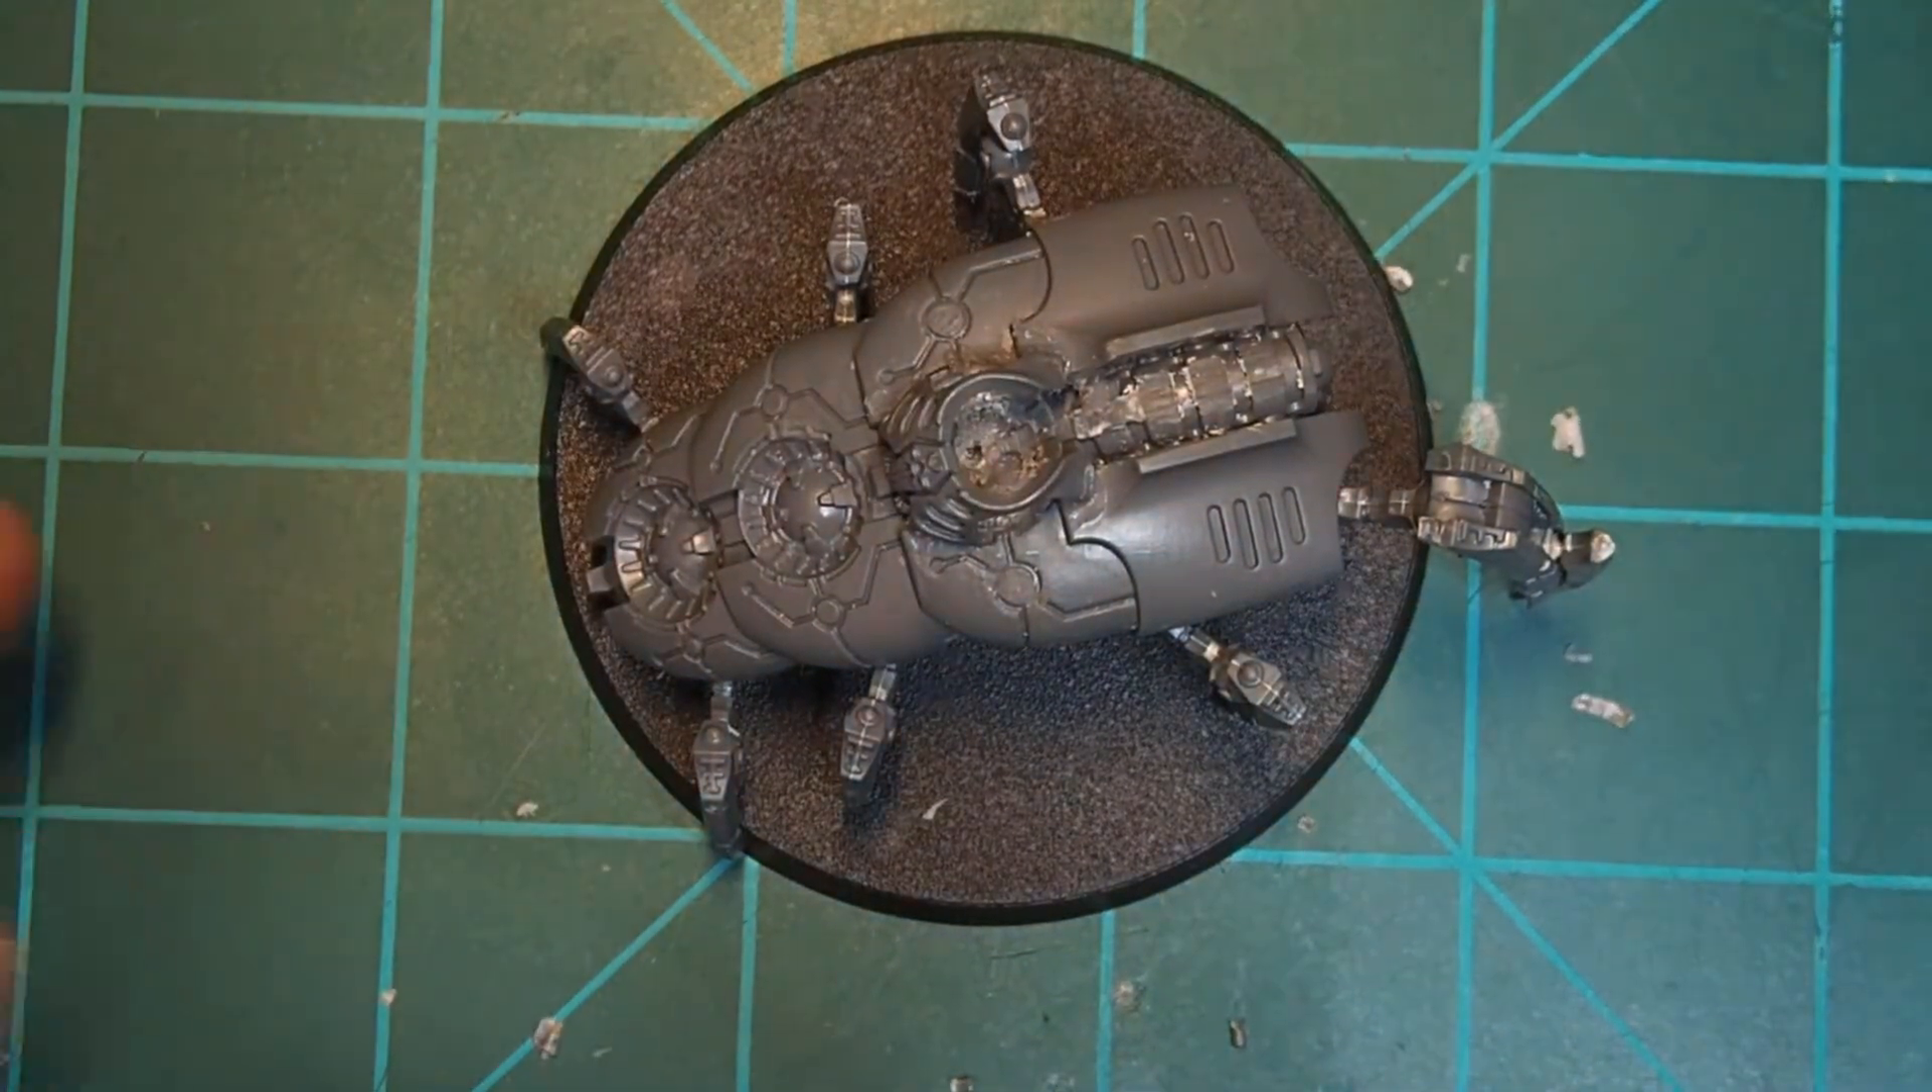And here we can see that the big claw at the end just was not going to fit on this 60mm base.